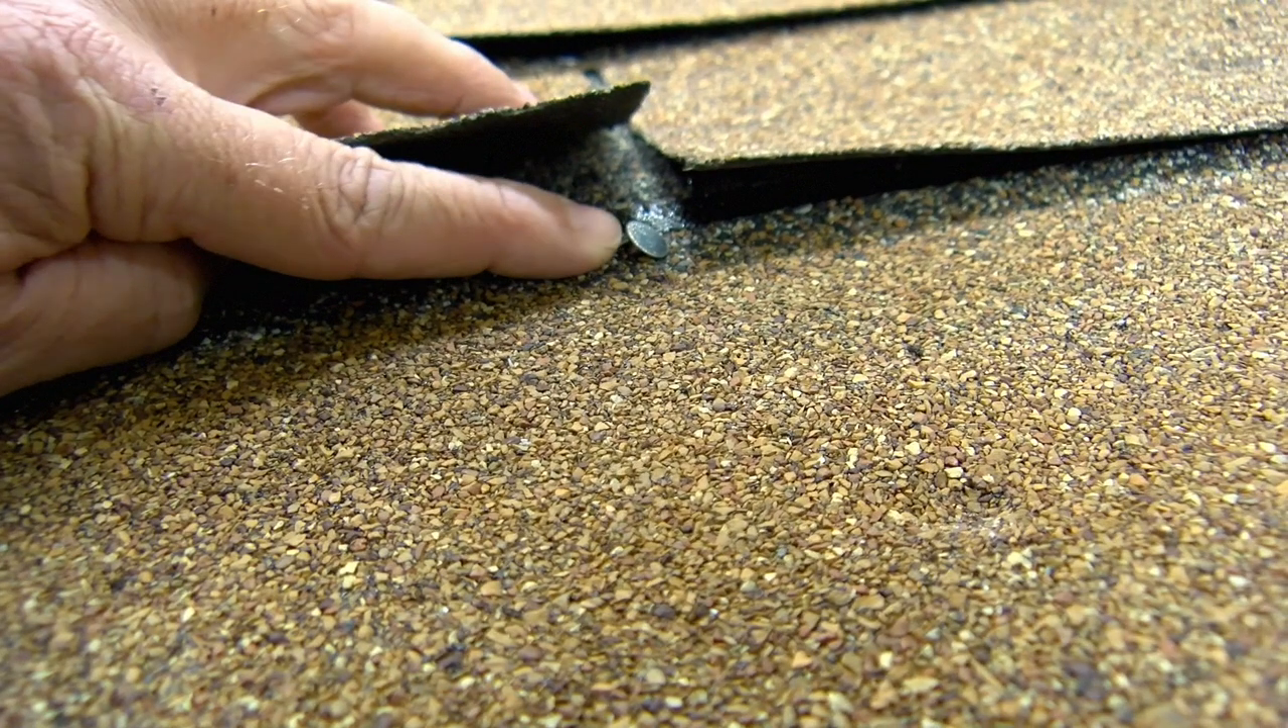There's a fastener there at the wrong place and also um it's at an angle and it's not snug.